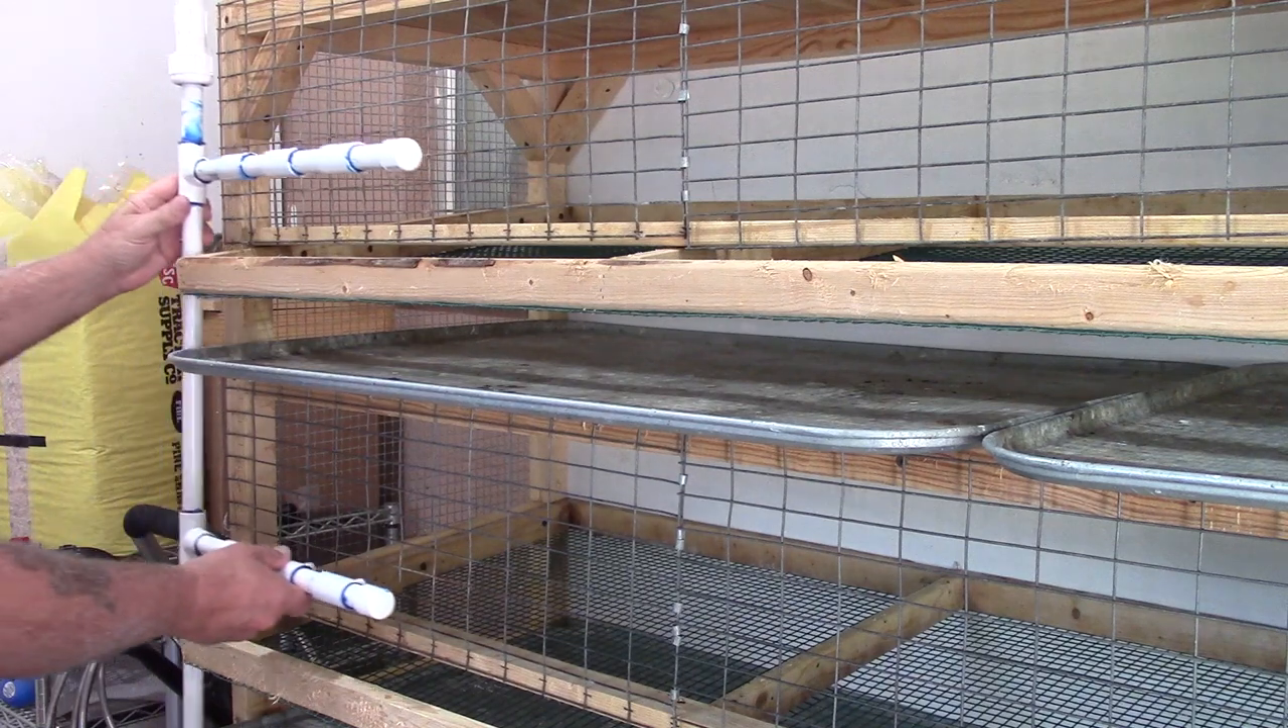So once I got the front of the cage reinstalled, all I had left to do was rehang the water system.